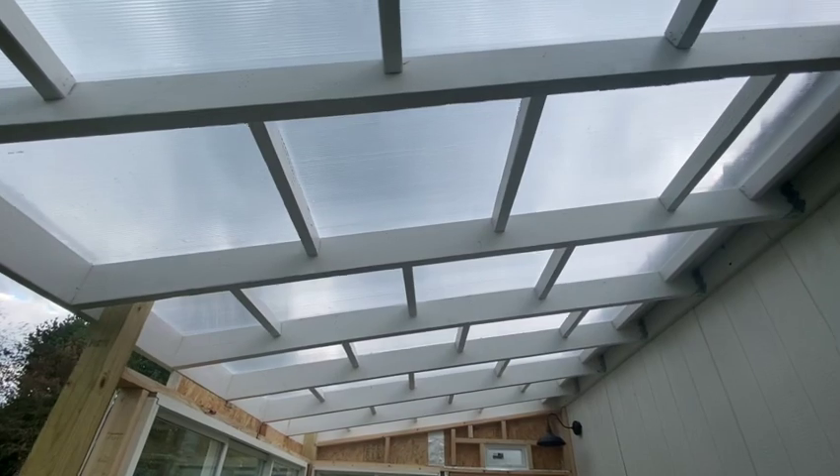The greenhouse roof is officially on, thanks to my wonderful husband who helped.